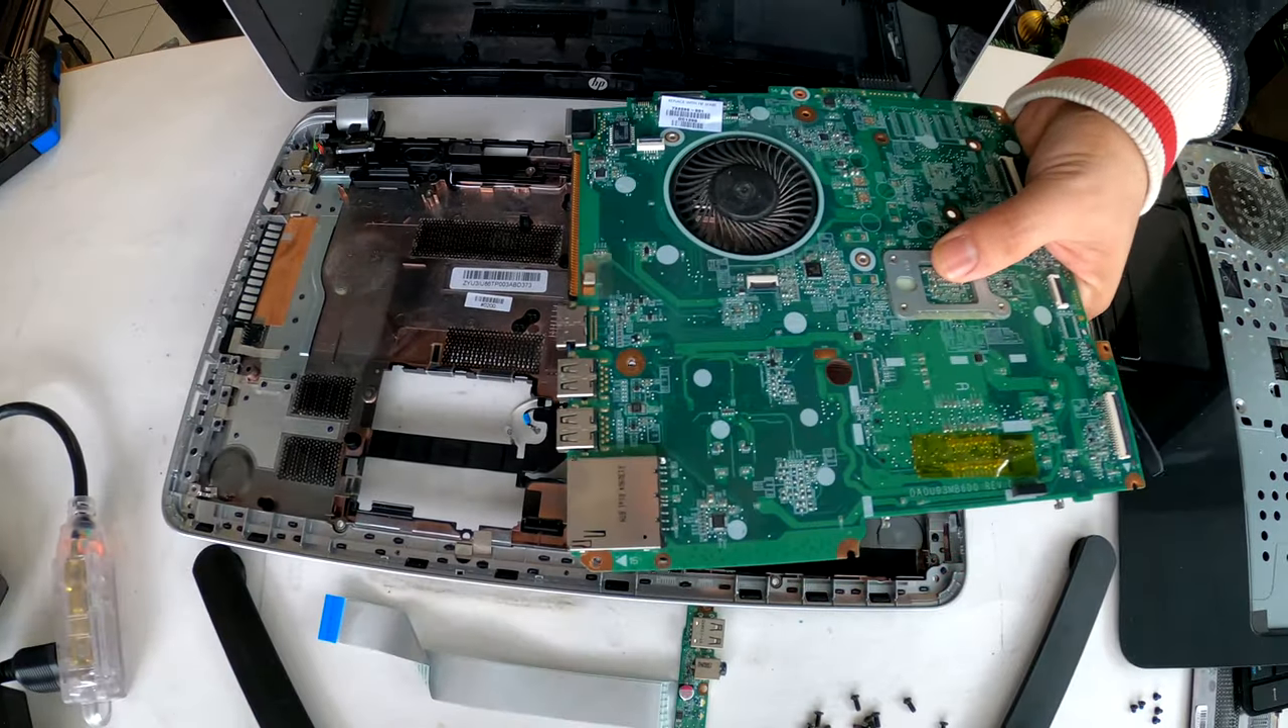Now the motherboard is completely removed from the laptop and that is how to disassemble hp 15 inch pavilion n020 laptop.